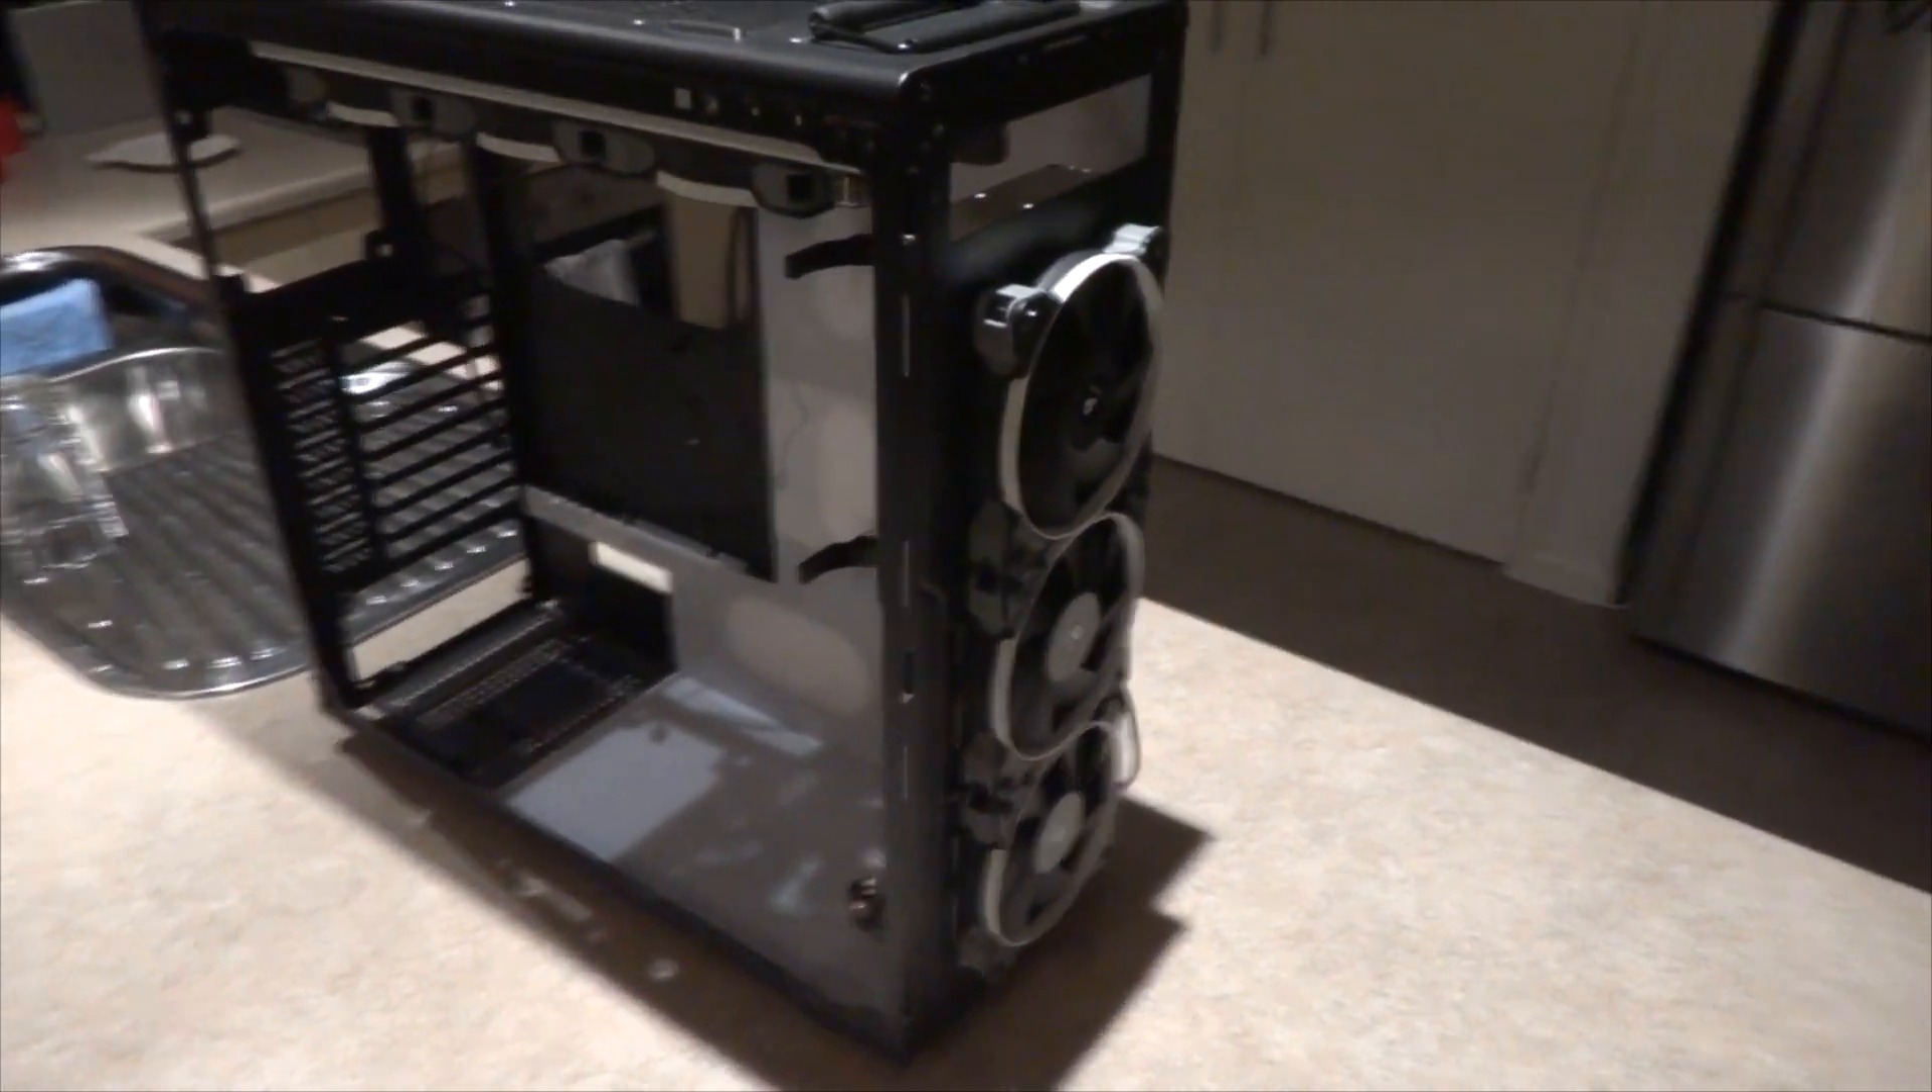So this is it with the front radiator and fans fitted, self-explanatory really, I think it's starting to look good.